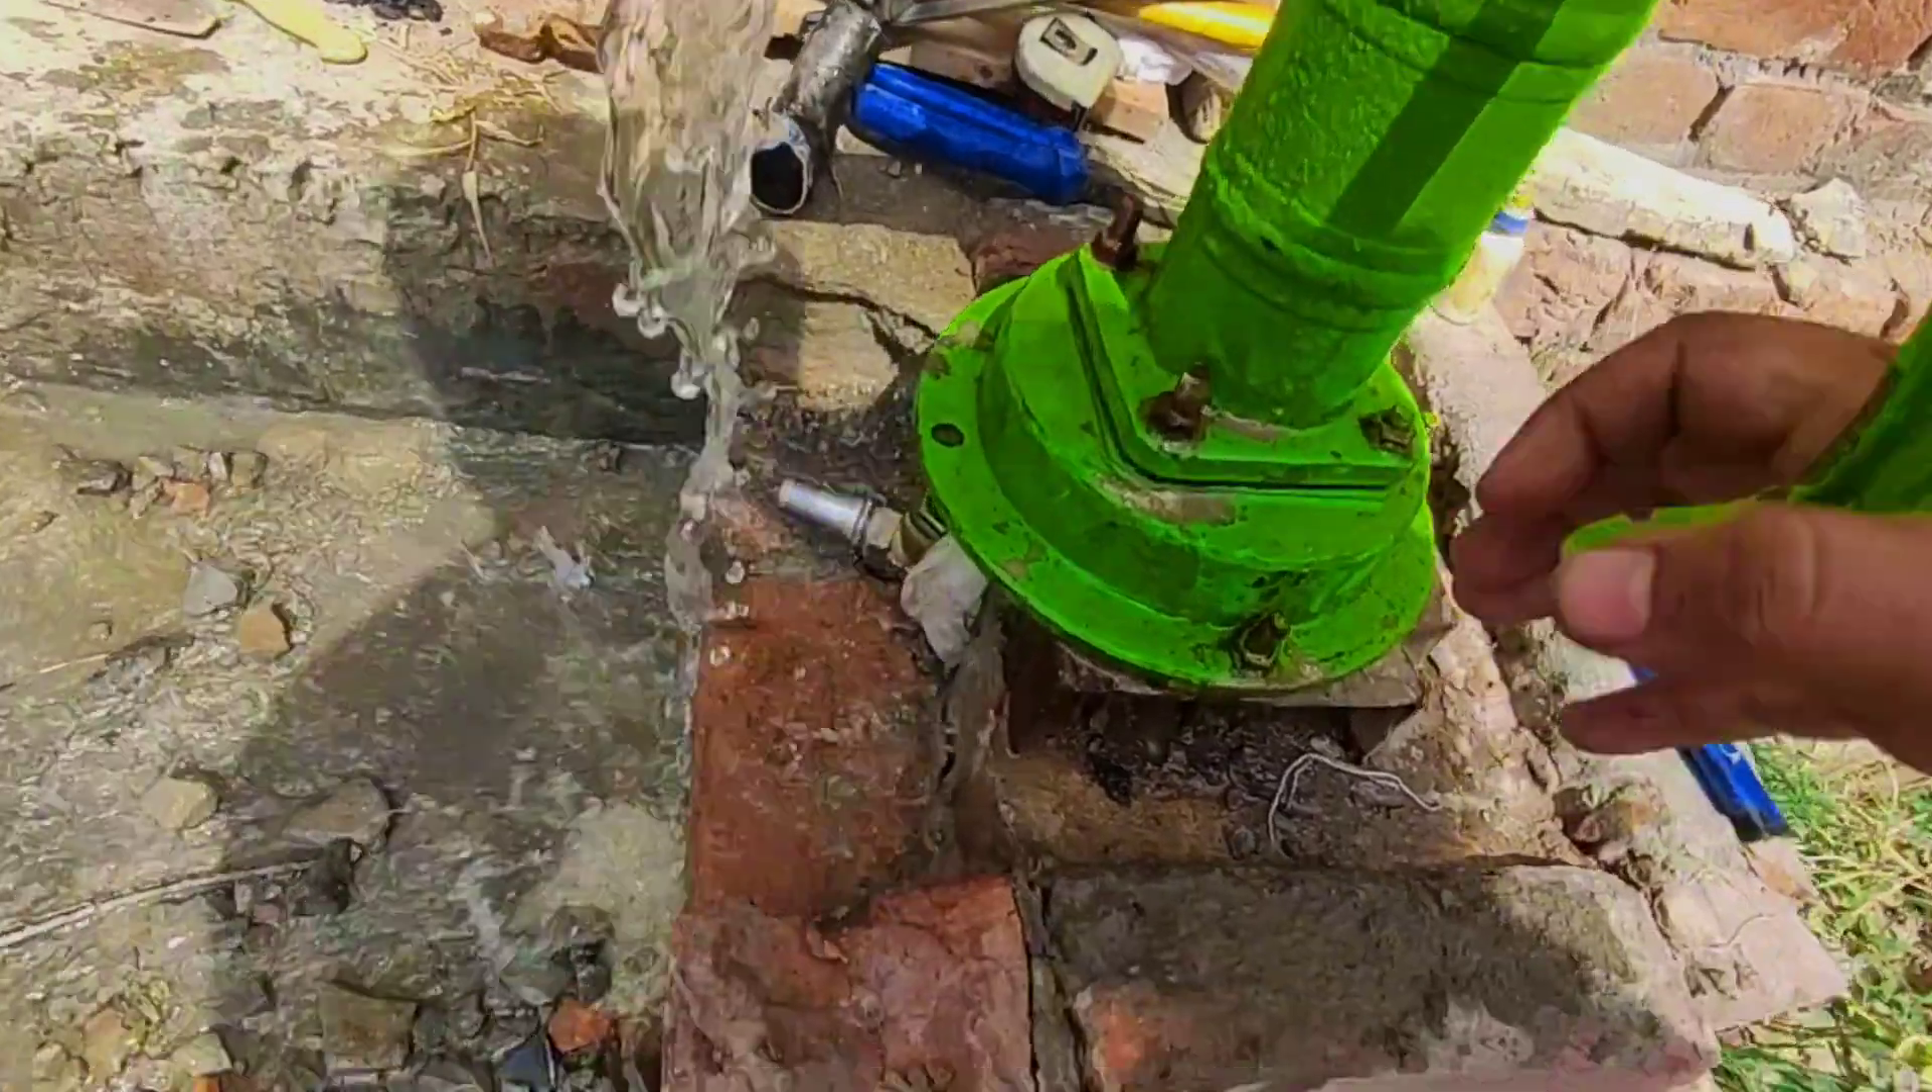یہ نلکا تو لگ چکا ہے اور اس نے پانی بھی ماشاءاللہ اٹھا لی ہے۔